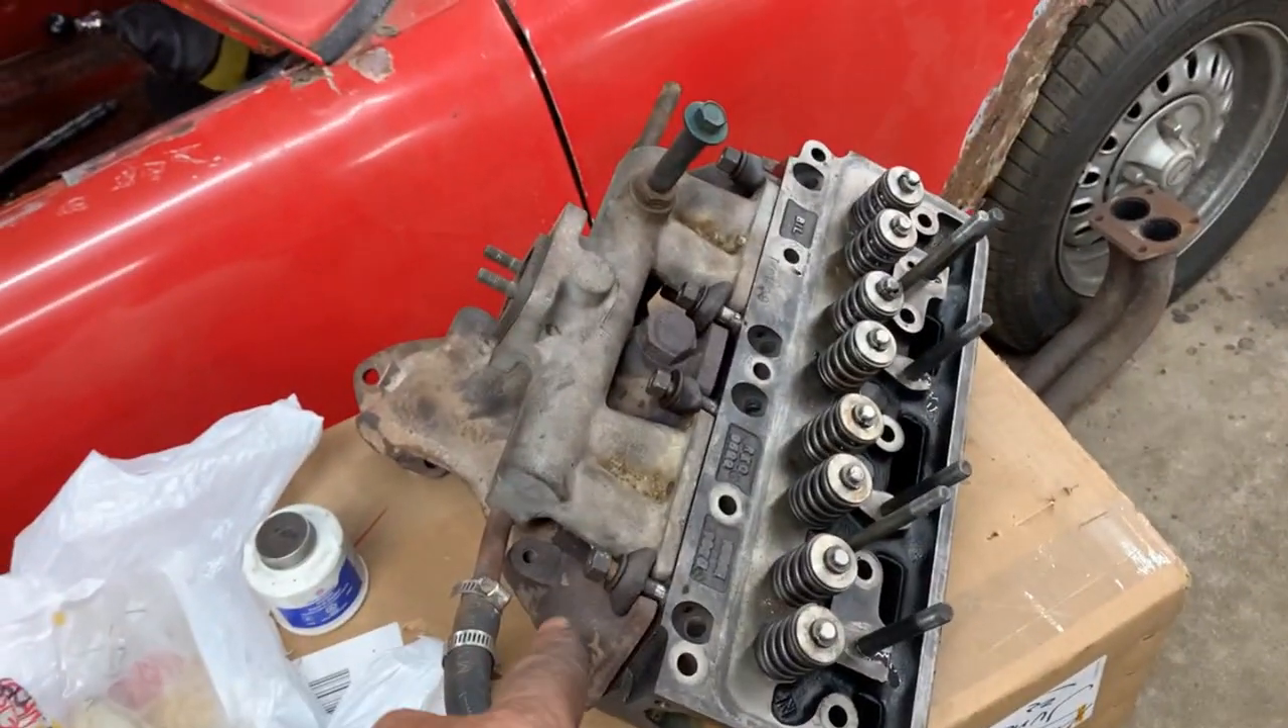I just put together the manifolds here so I don't lose the hardware and just it's easier to carry when everything is in one piece but tomorrow we're gonna have to put the gasket.